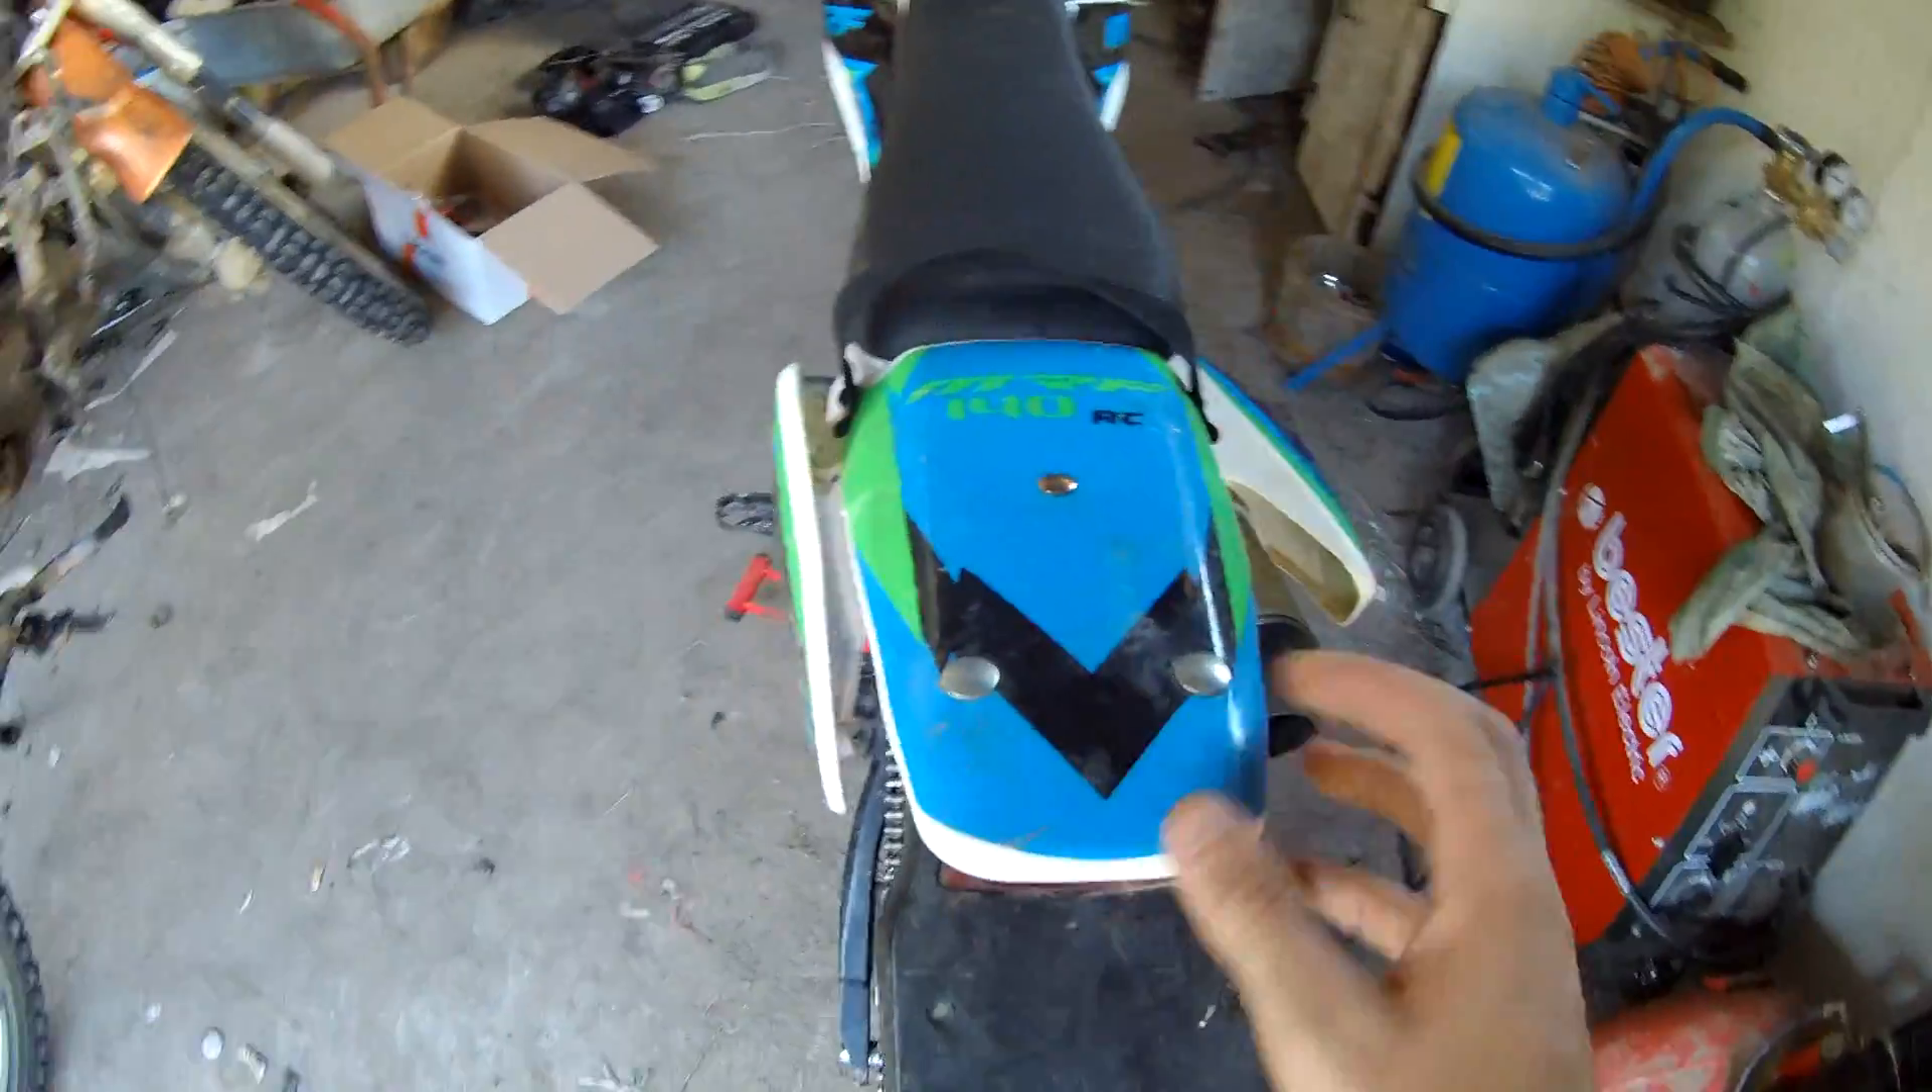Te dwie śruby są zamontowane do plastiku.